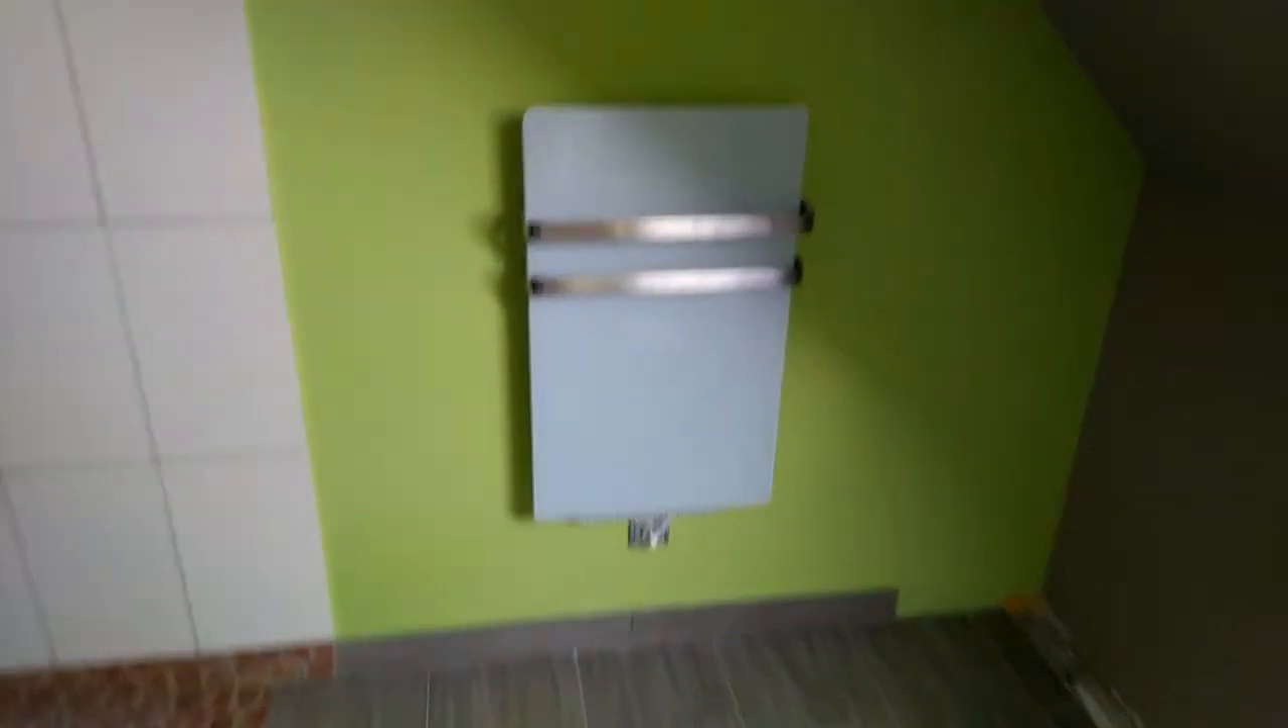Donc voilà, maintenant, je viens de fixer le radiateur sur son support.